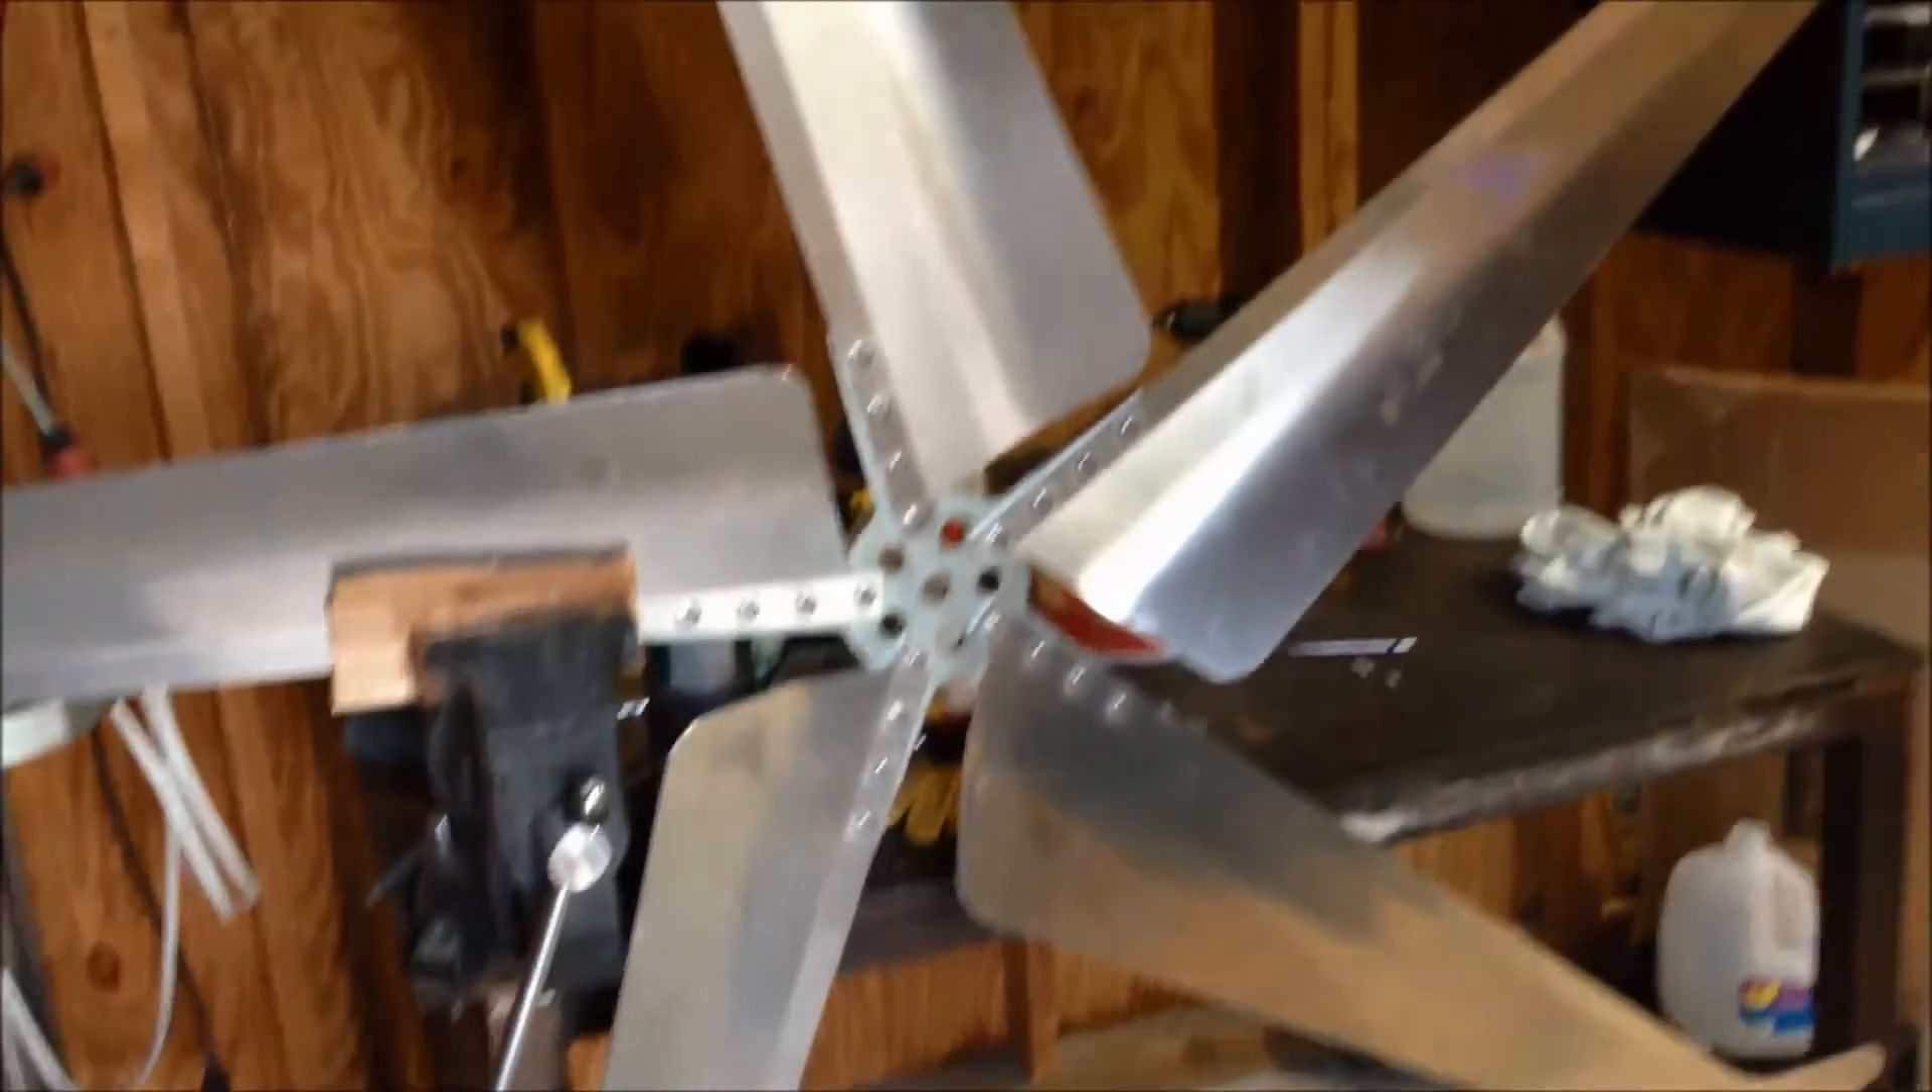Just finished assembling my new Super Falcon 5 blade set from Missouri Wind & Solar, and it looks really nice.